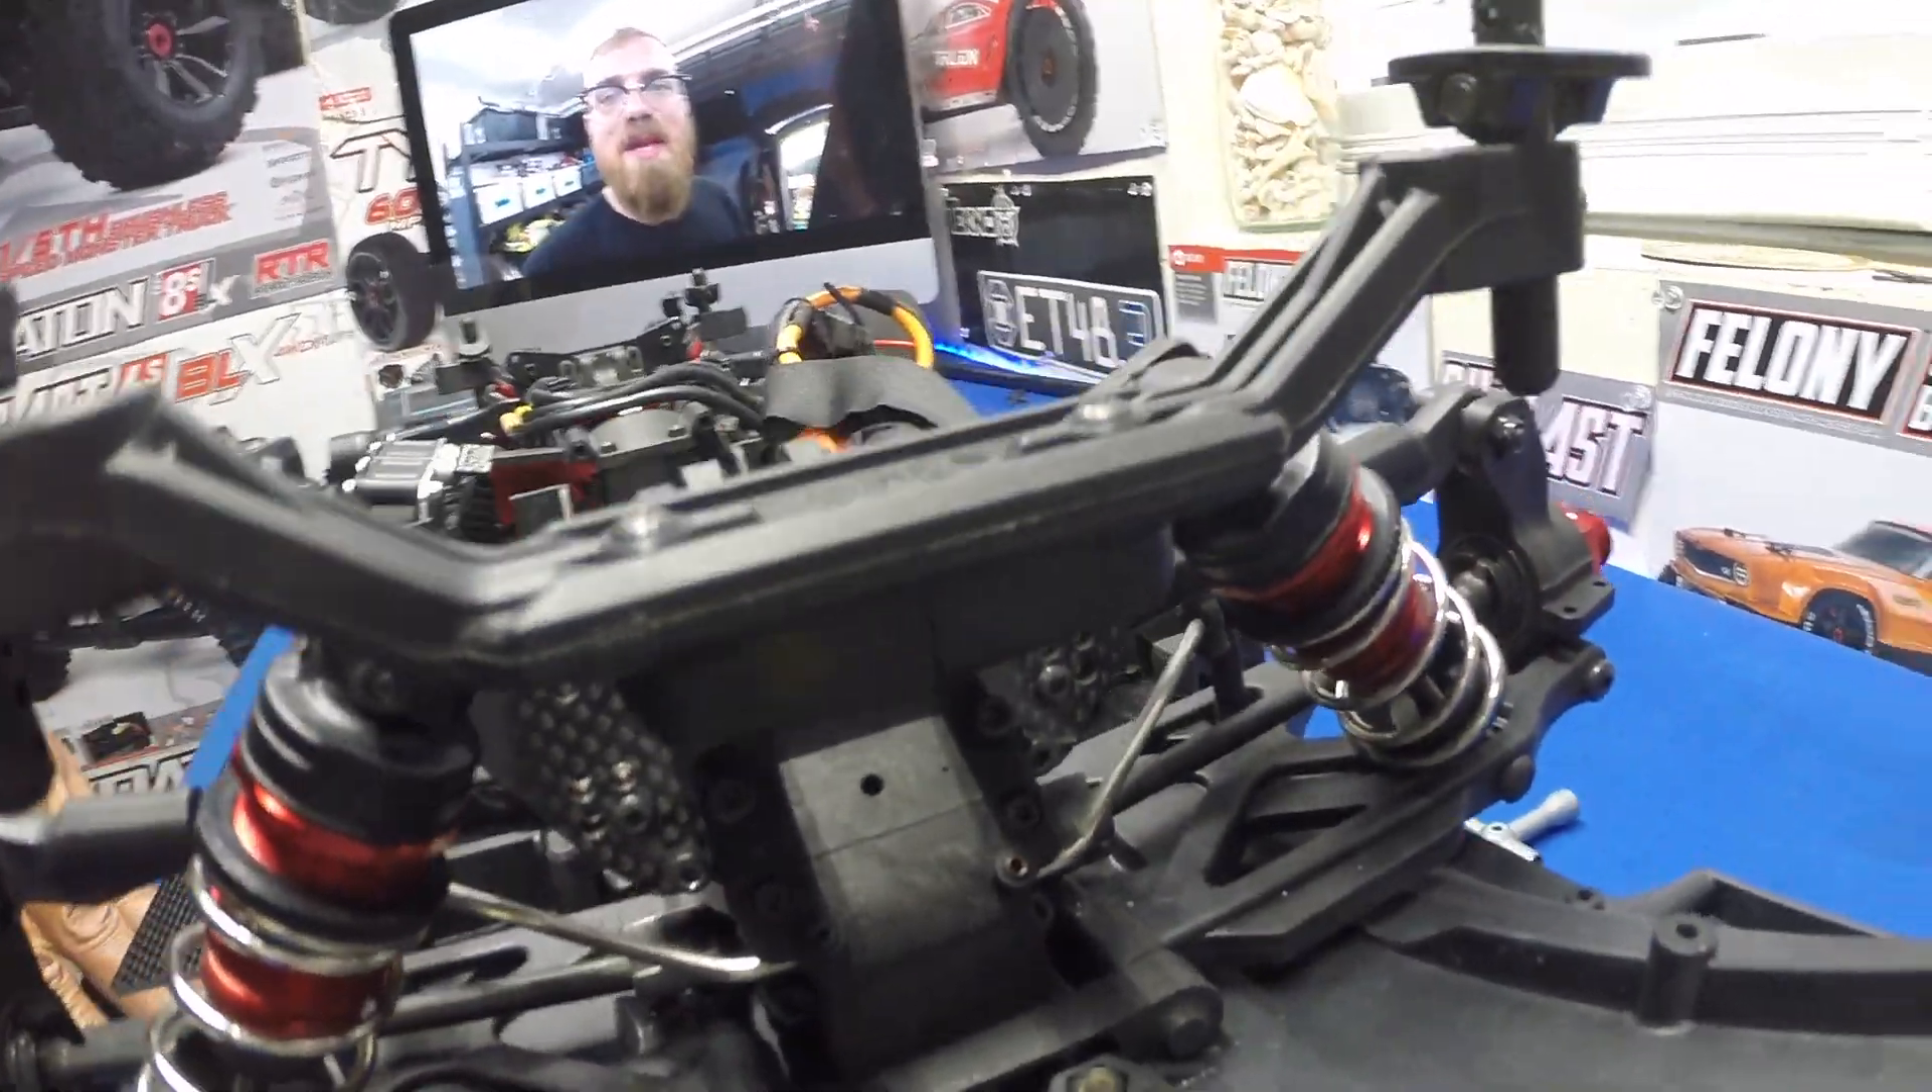There it is. We've got the rear tower installed and done. Everything is back where it's supposed to go.